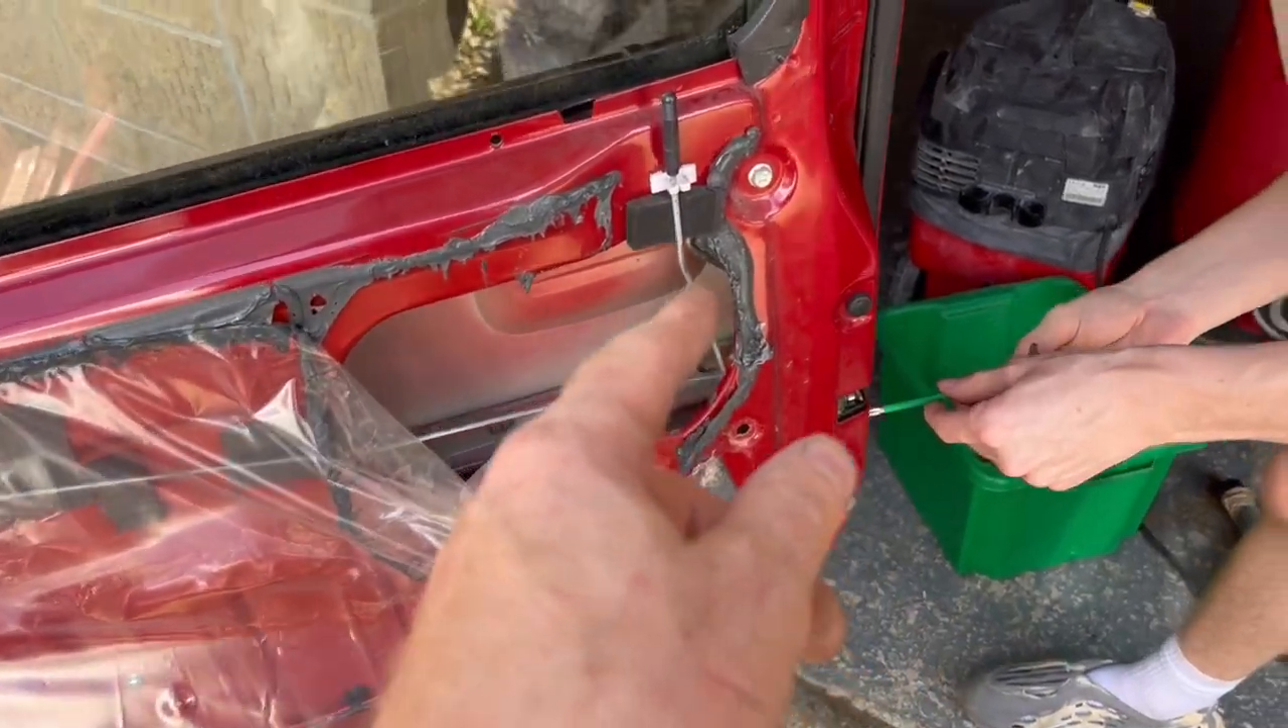We've got the door card off we've got the door open now.